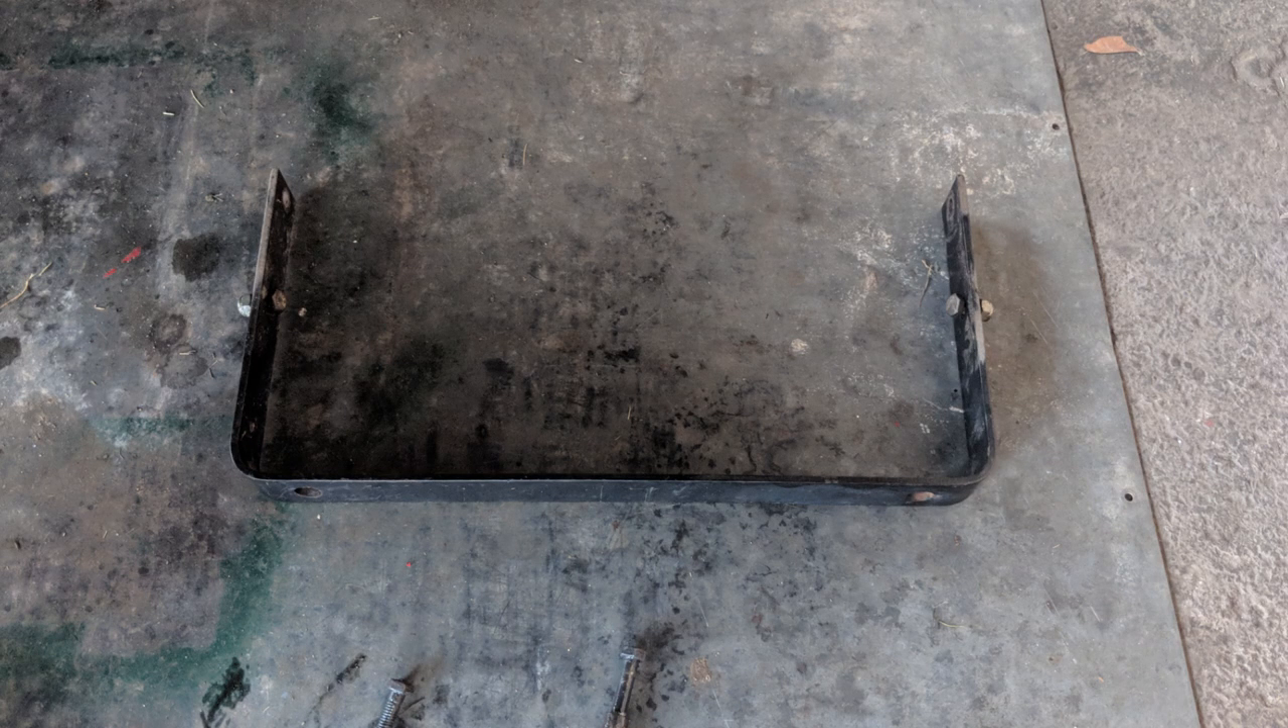I've also removed the bar that was on the back of the mower.